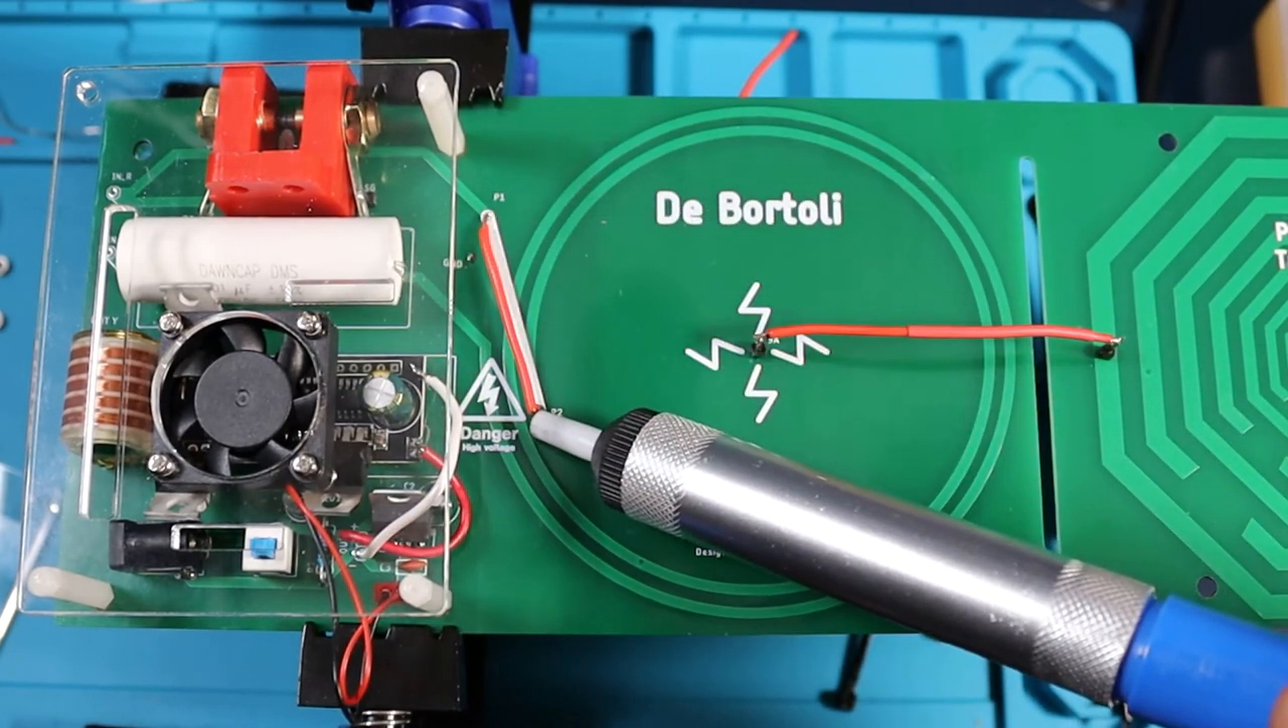We are moving right along. I've added the jumper.